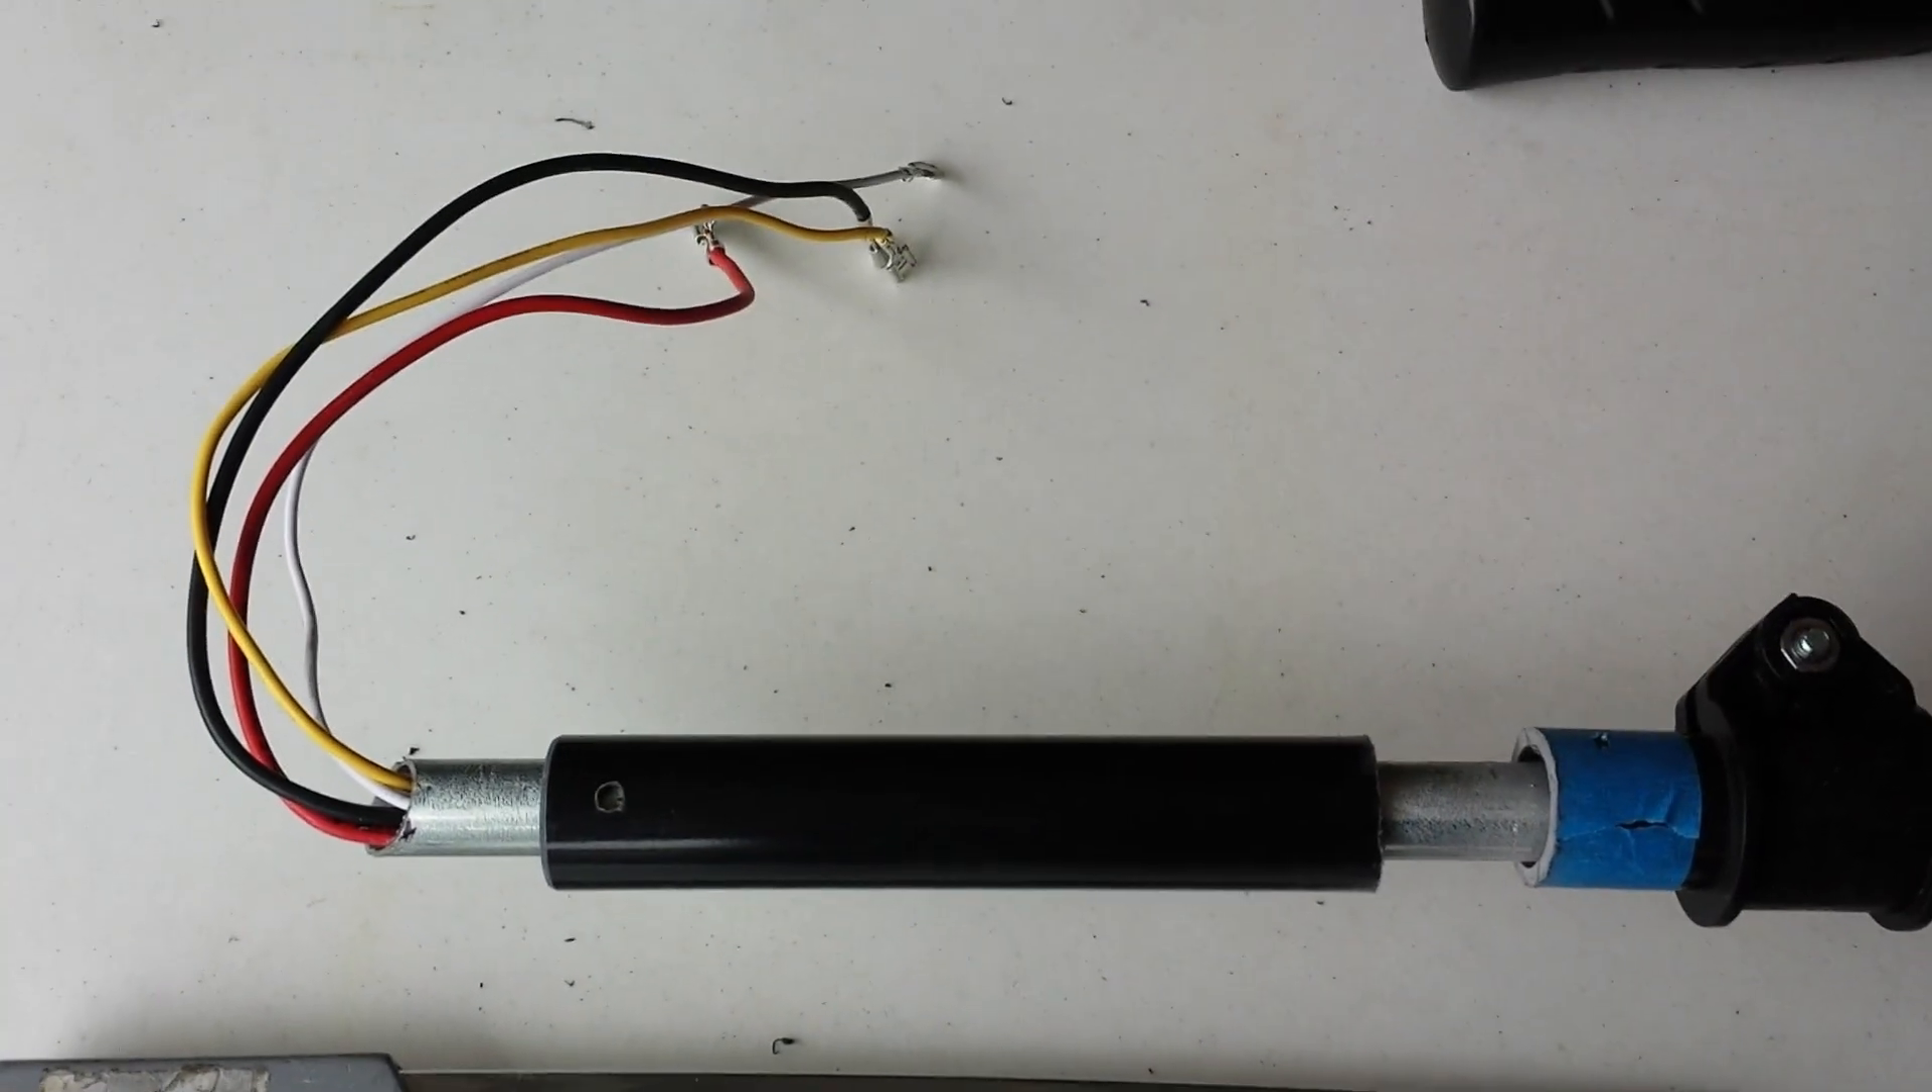And again here is the section that's been cut off from the shaft and you can see the EMT tube in there that I used to protect those wires.